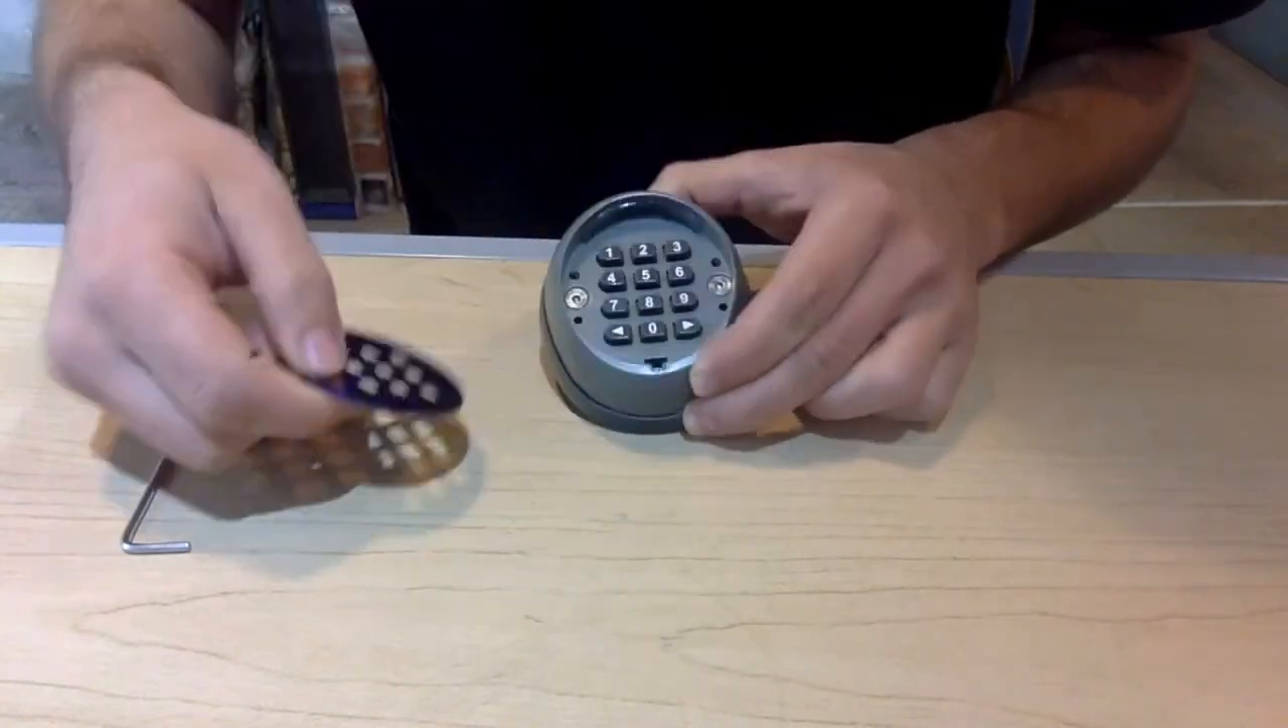So with the blue panel off now, you'll see the gray backing and then also the two allen wrench screws using the appropriate size allen wrench to unscrew the screws from the casing.